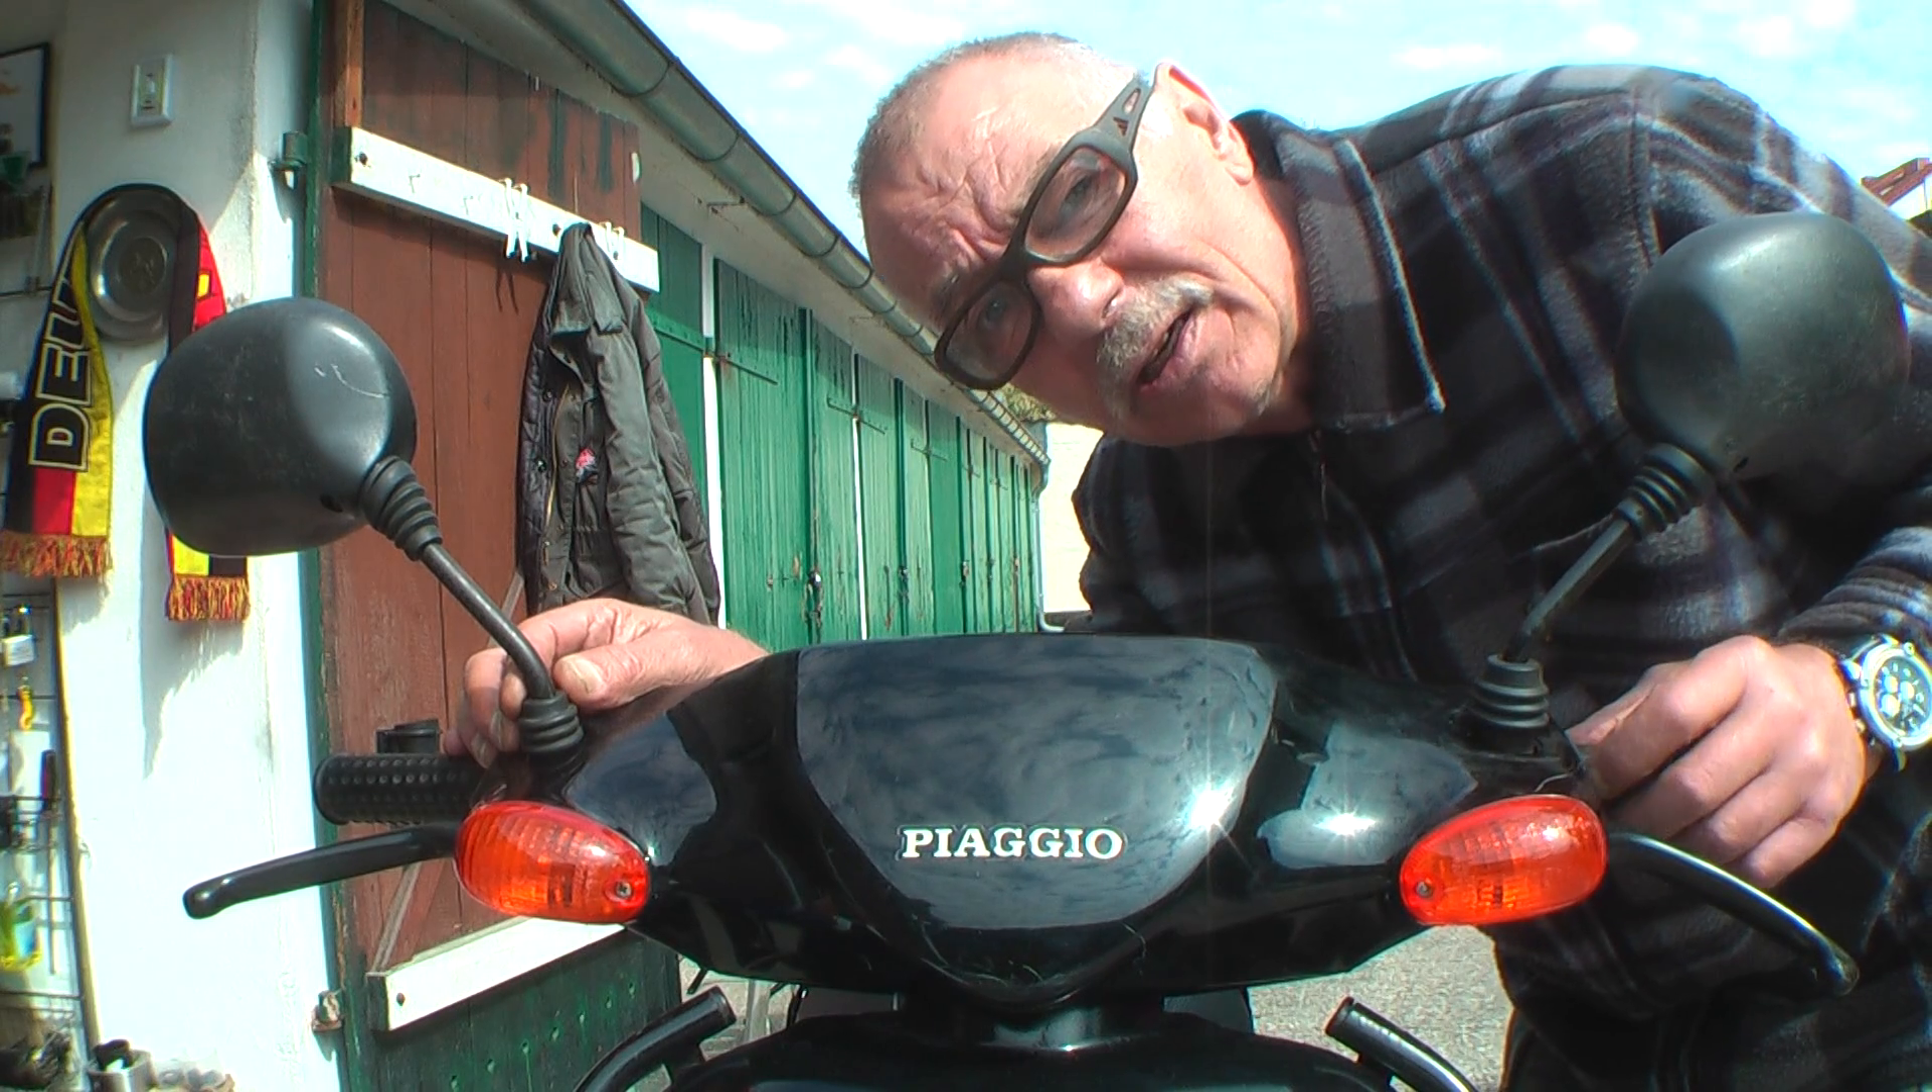So, ja, die Spiegel habe ich jetzt schon mal montiert.